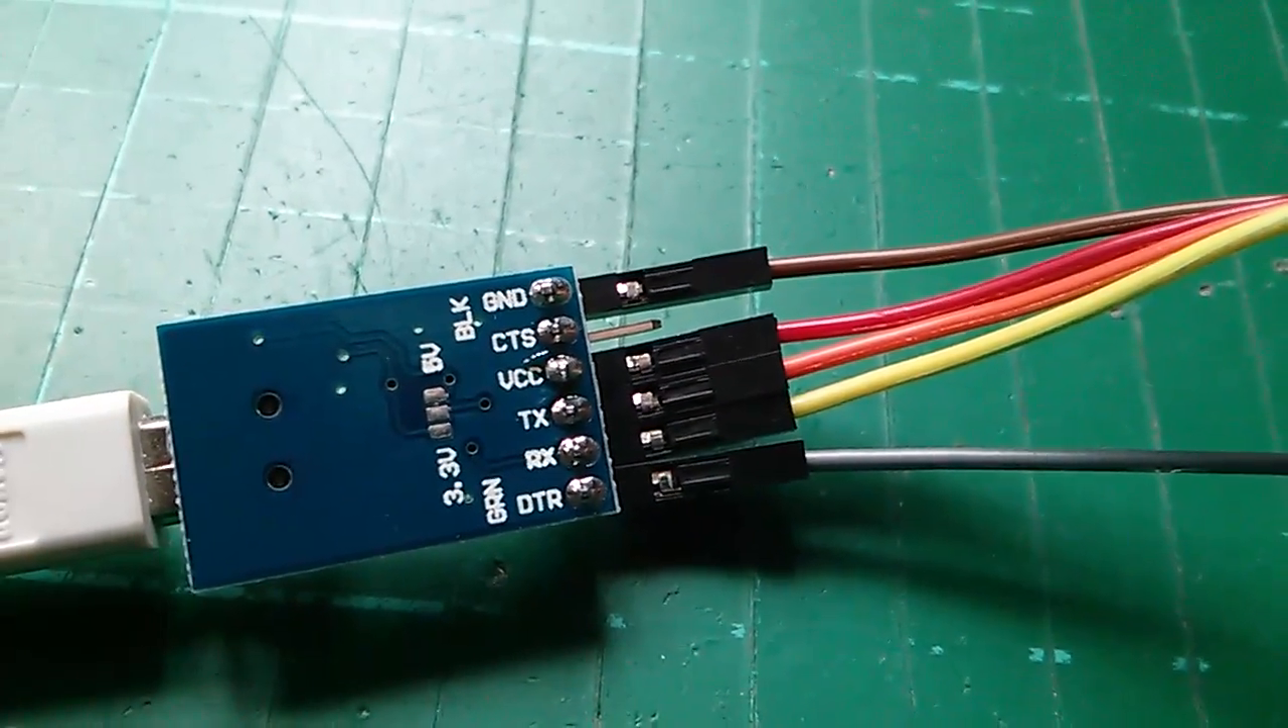So, on the back of this converter we've got ground, I've put brown on there, I've put red on VCC, orange on TX, yellow on RX, and there's a DTR out on this module.